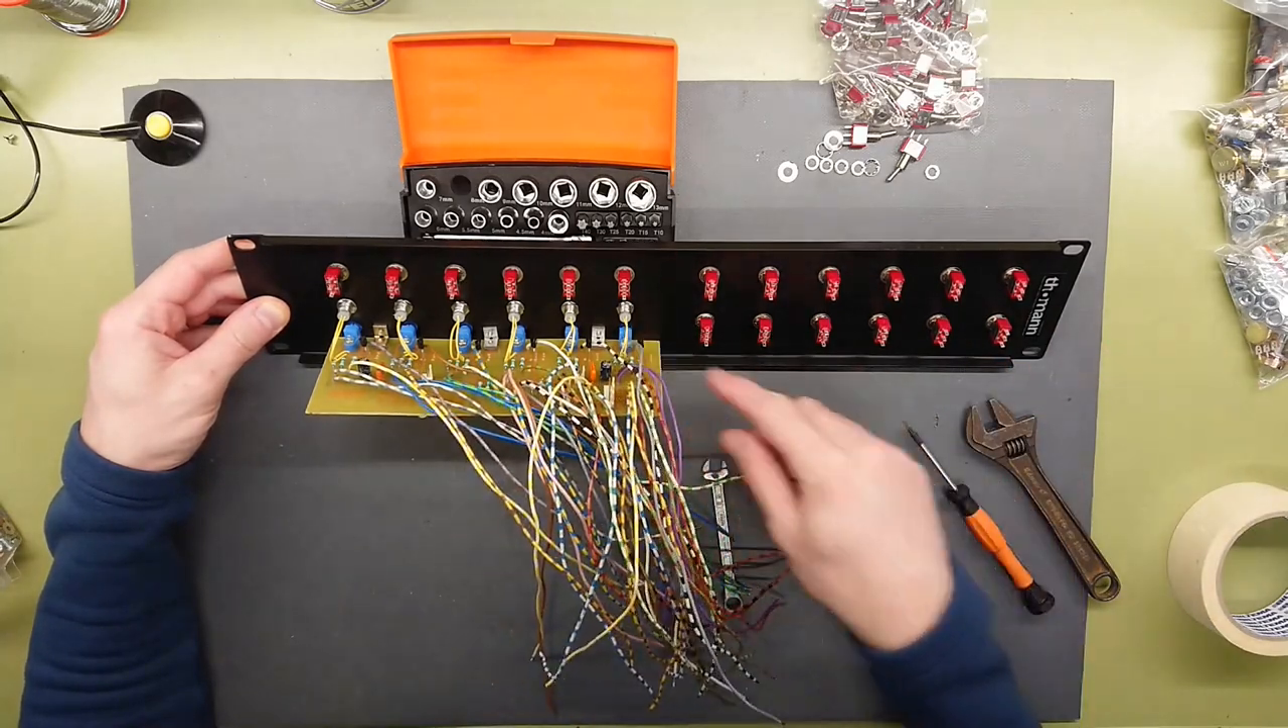So, with all the switches mounted and the output board here with the six optical outputs and the six LEDs, all there is to do now is get all these wires sorted and soldered into the respective switches switches that they are going to use.